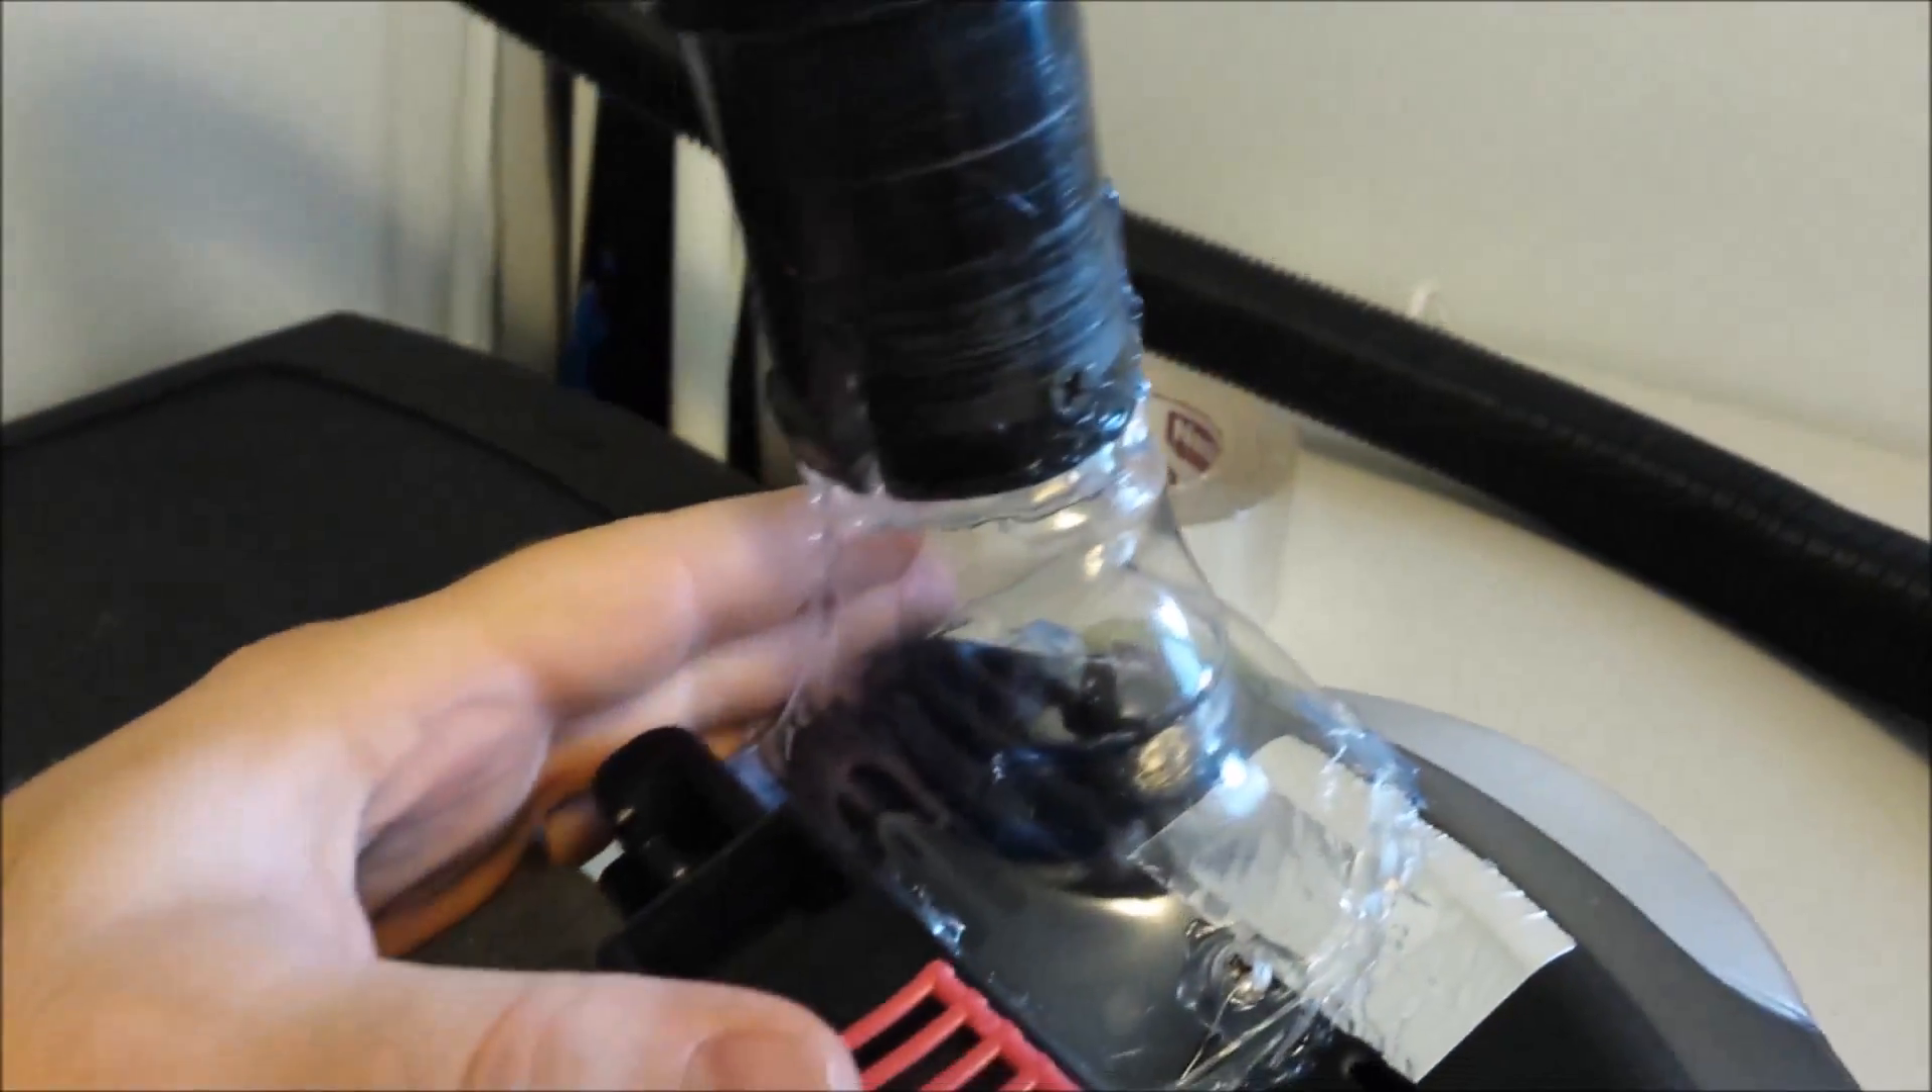Over here I did attach the hose to the top of the glass cleaner bottle.